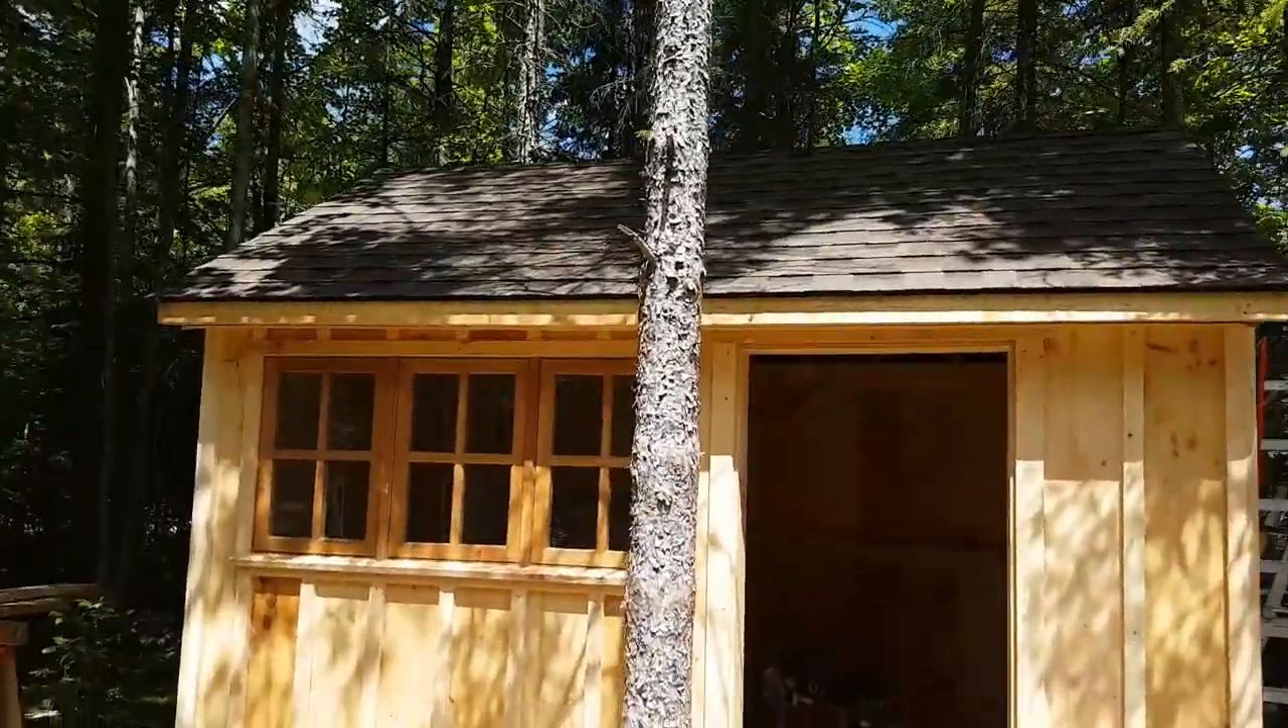So all the woods up. All the trims up. The windows in.